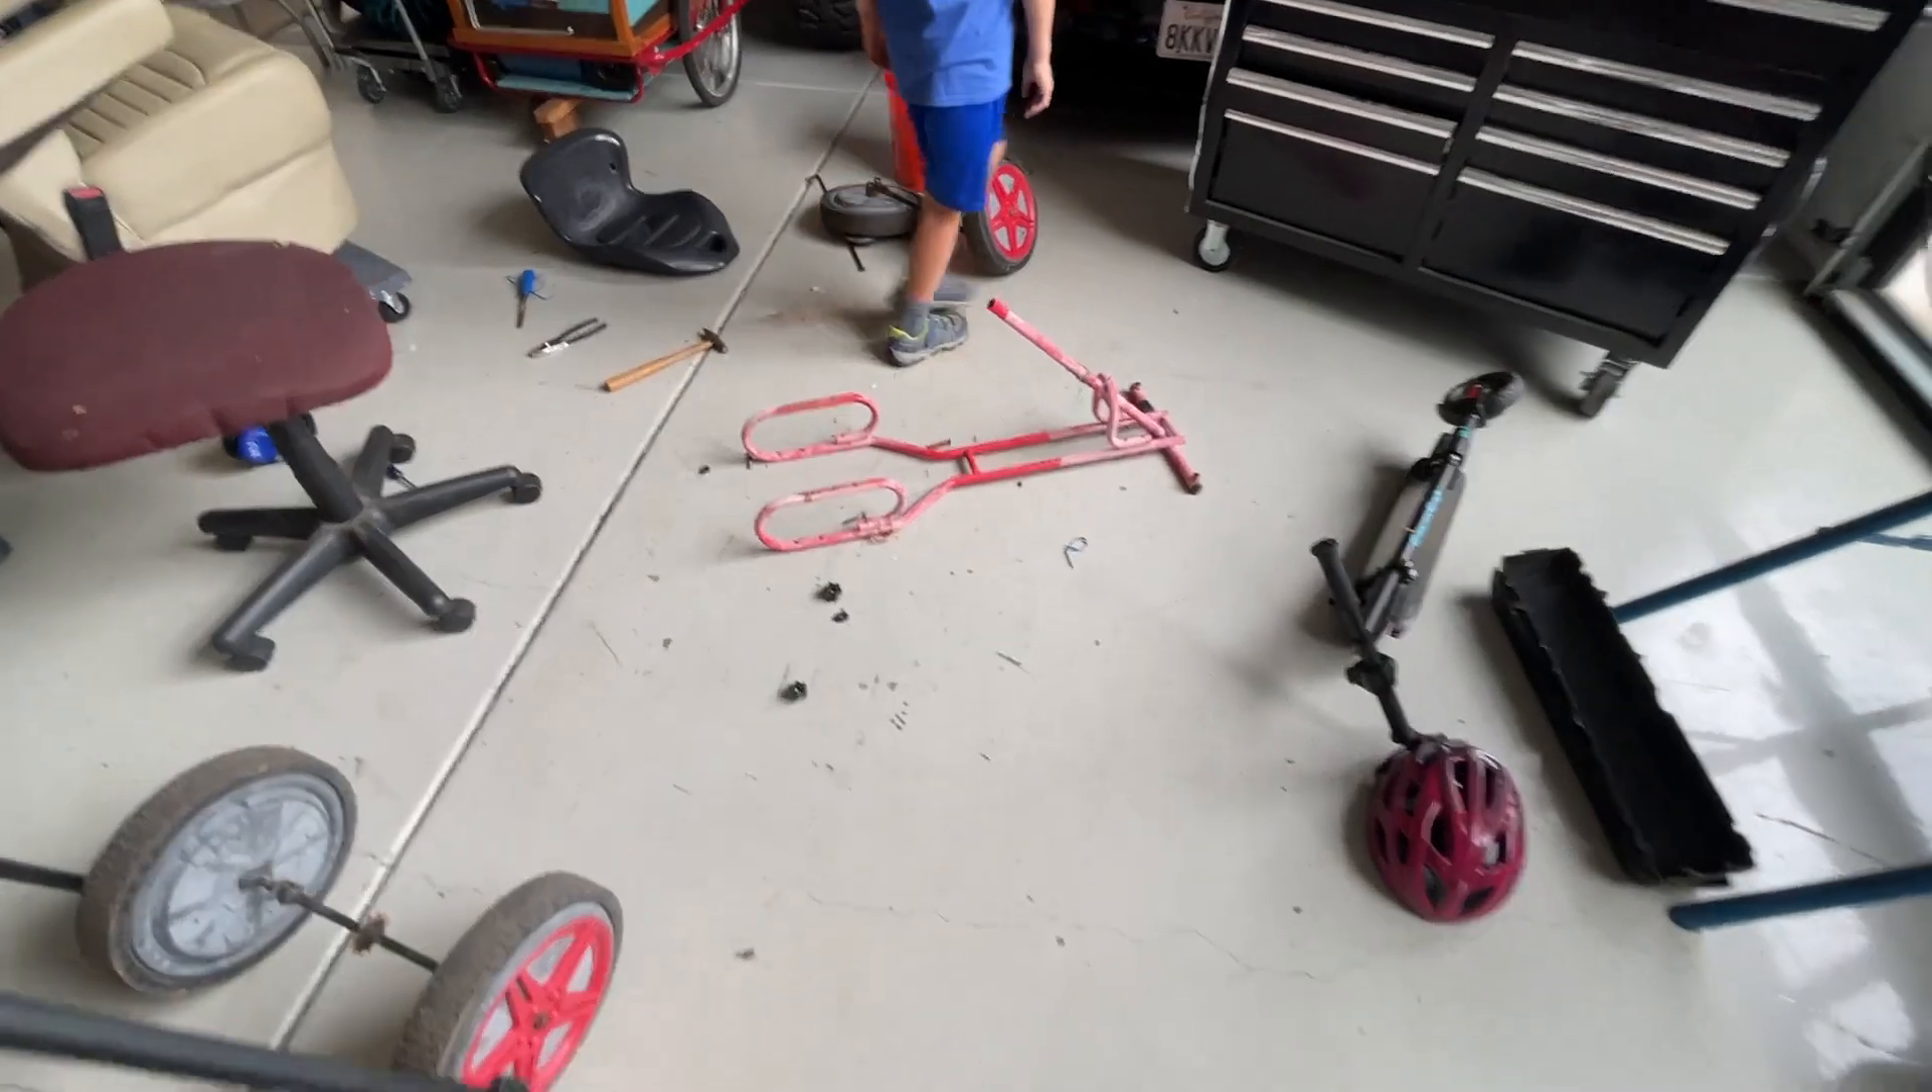We got this thing totally stripped down to a bare frame.